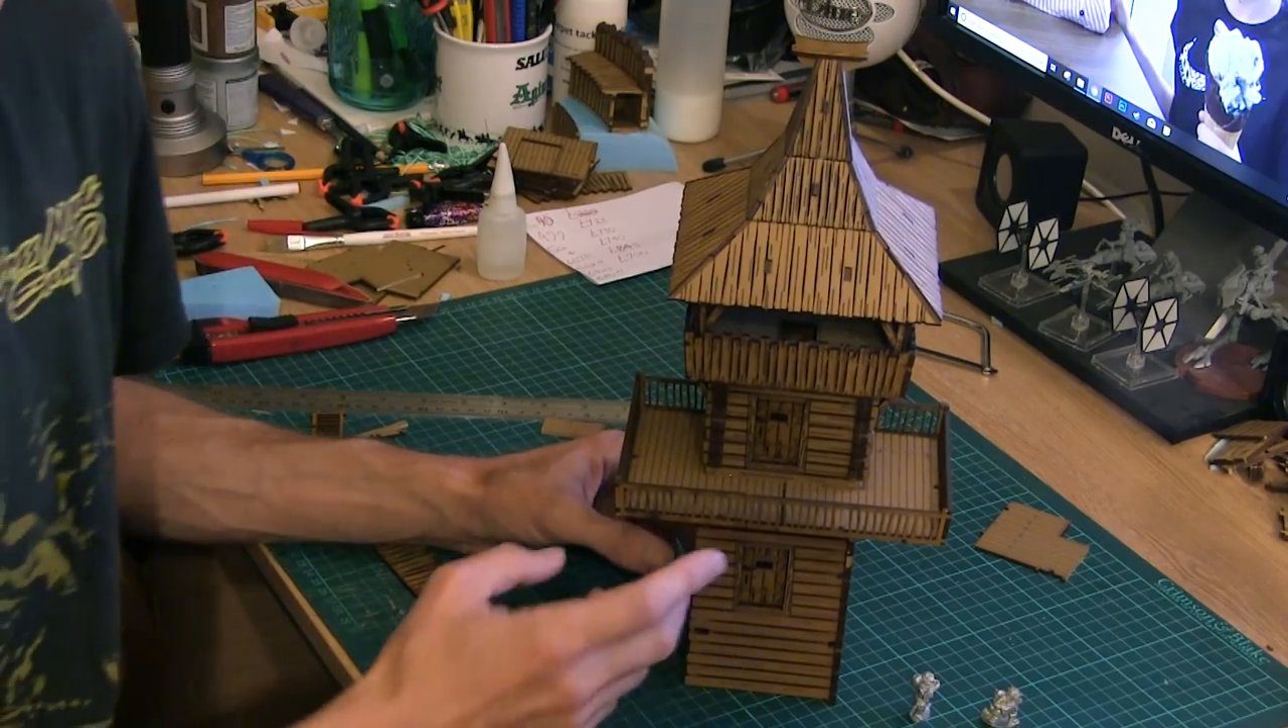Okay guys that is my balcony done.